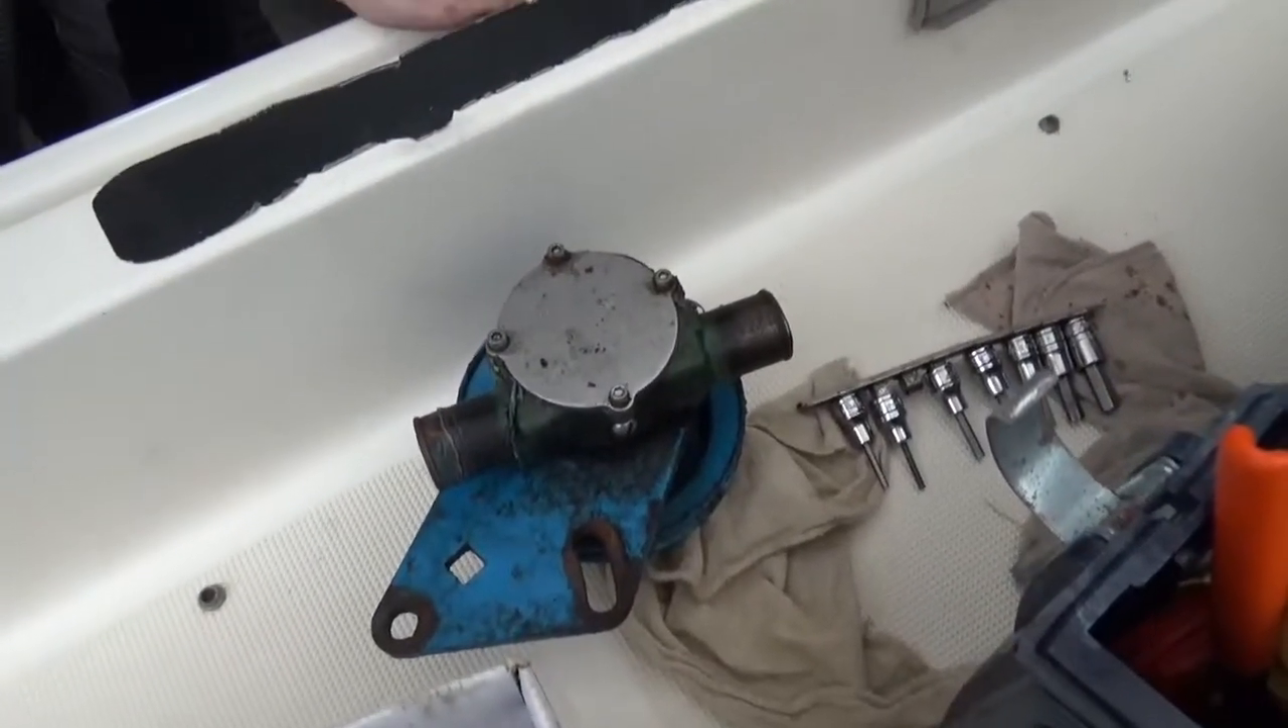Okay so the starboard raw water pump is off.